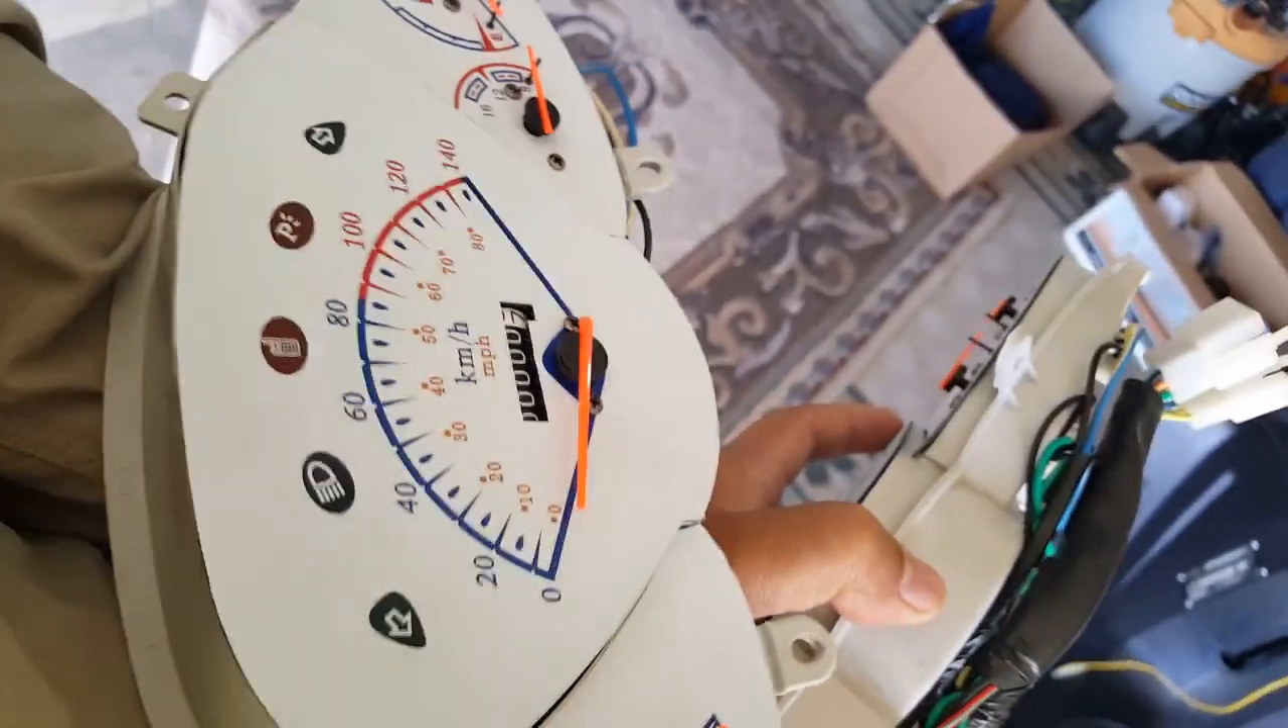Okay, we got the gauge cluster out here.